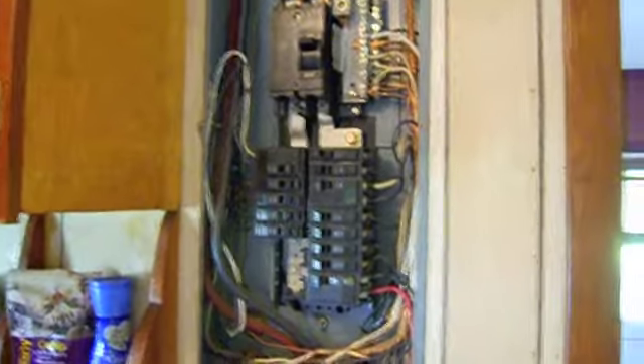All right, so I already removed the panel cover in the kitchen.